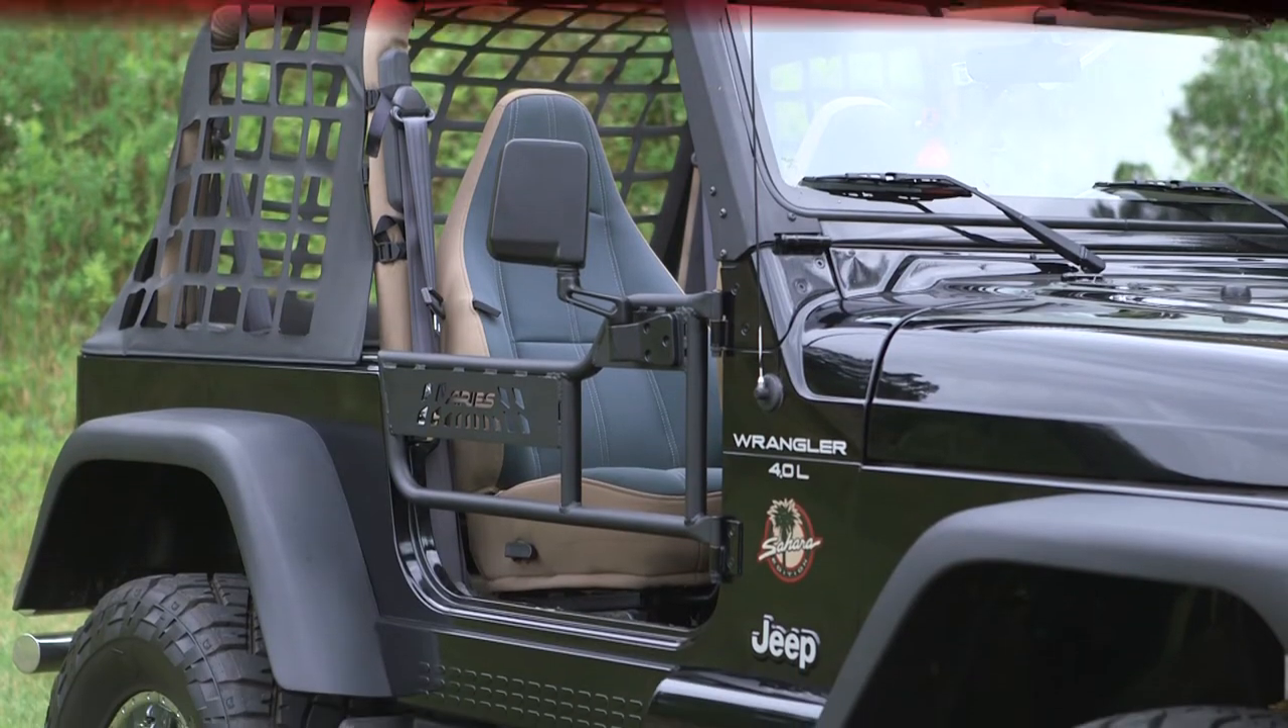This completes the installation of the Ares tube doors for the Jeep Wrangler TJ.